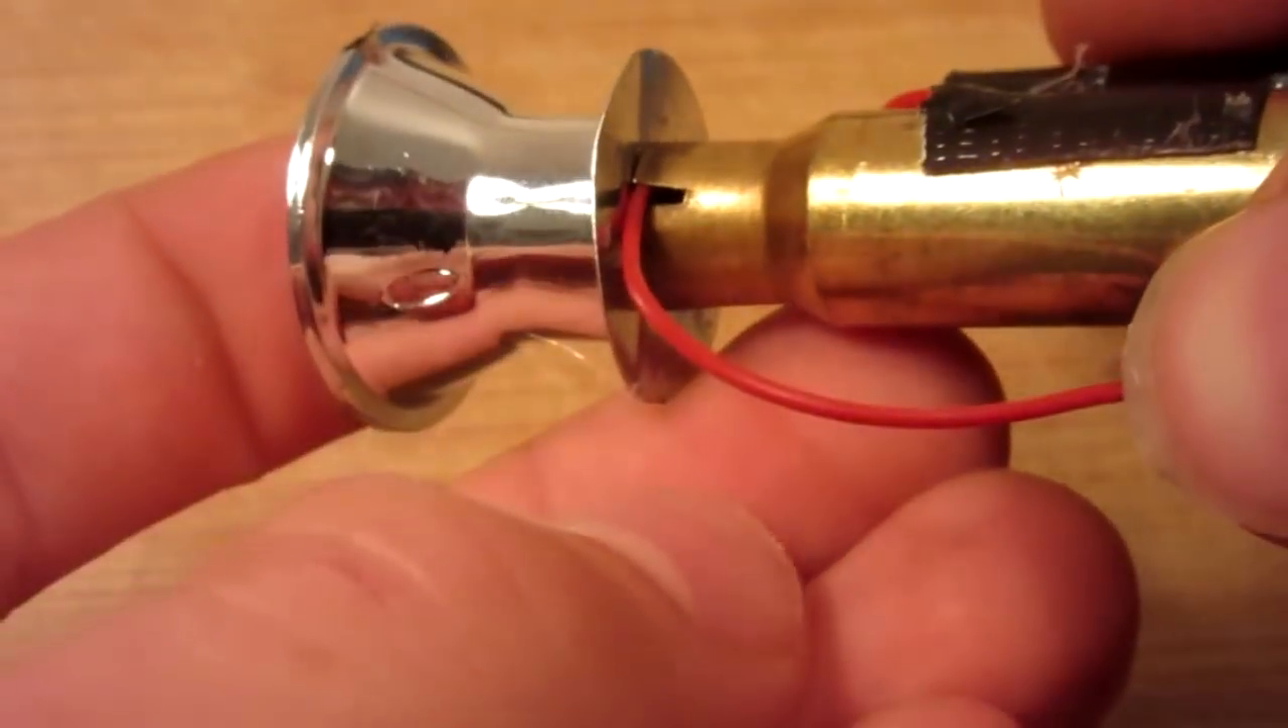As you can see just like that, the wire will fit in the slot very nicely.